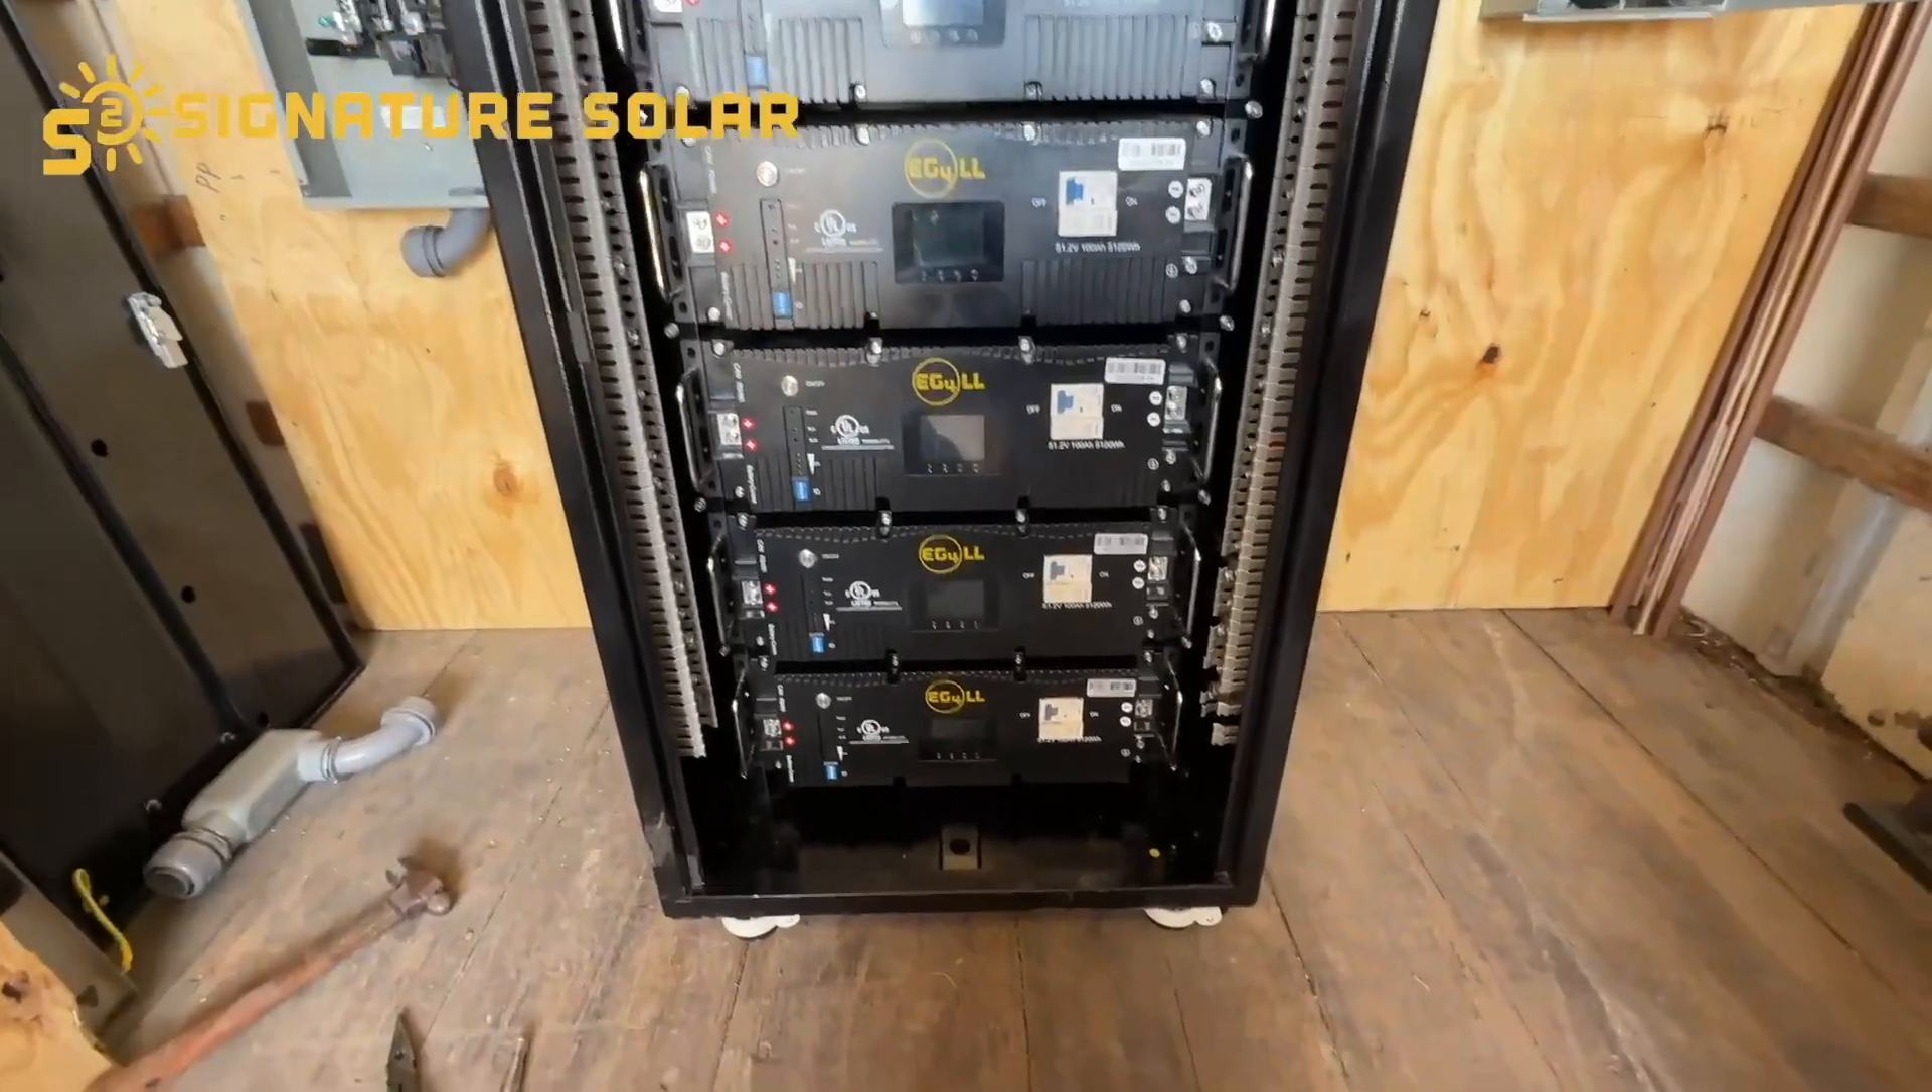Okay we got all the batteries stuck in there.